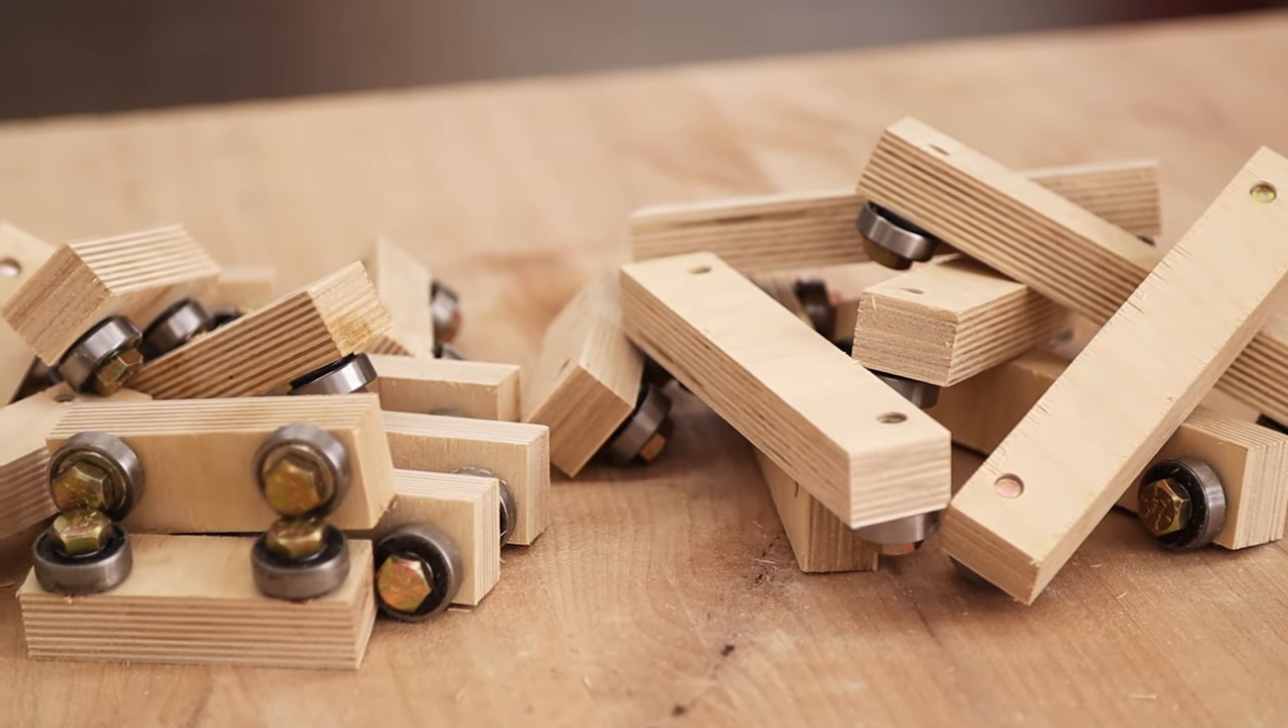Now that we've got everything cut out, our holes cut, the bearings in place, it's time to glue and screw our assemblies together.